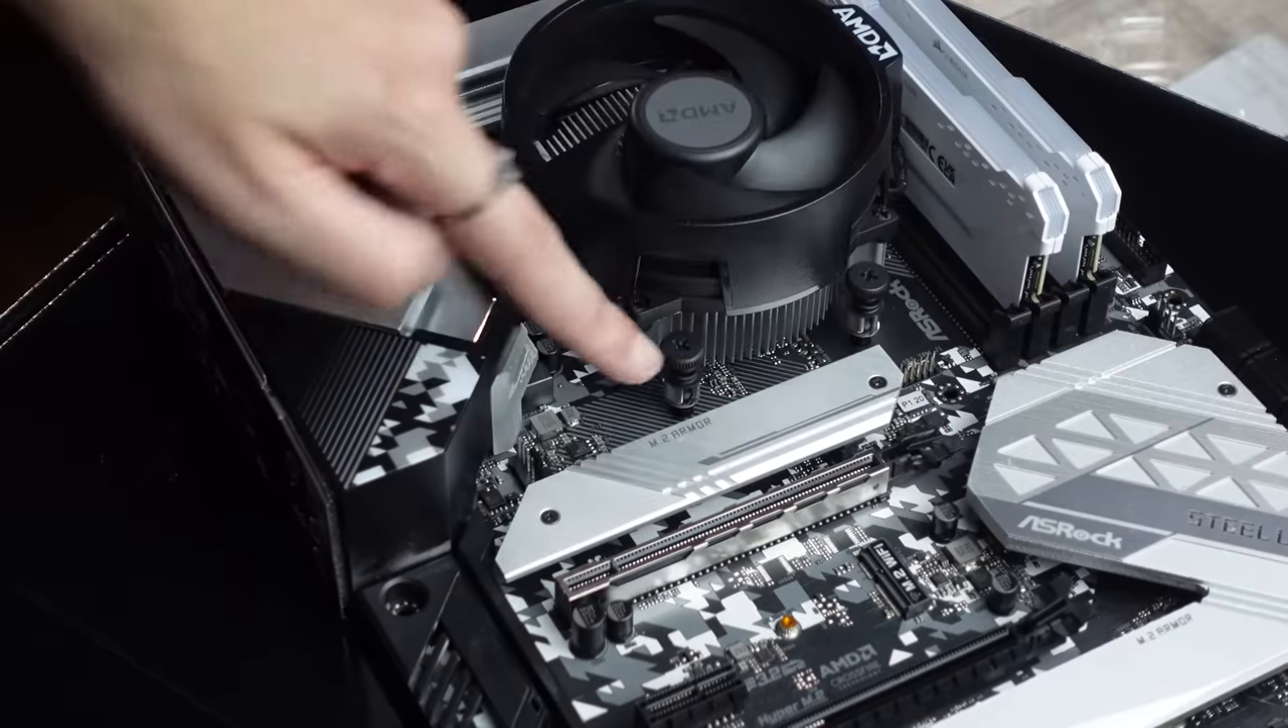Y ahí quedaría entonces perfectamente puesto nuestro cooler de stock.